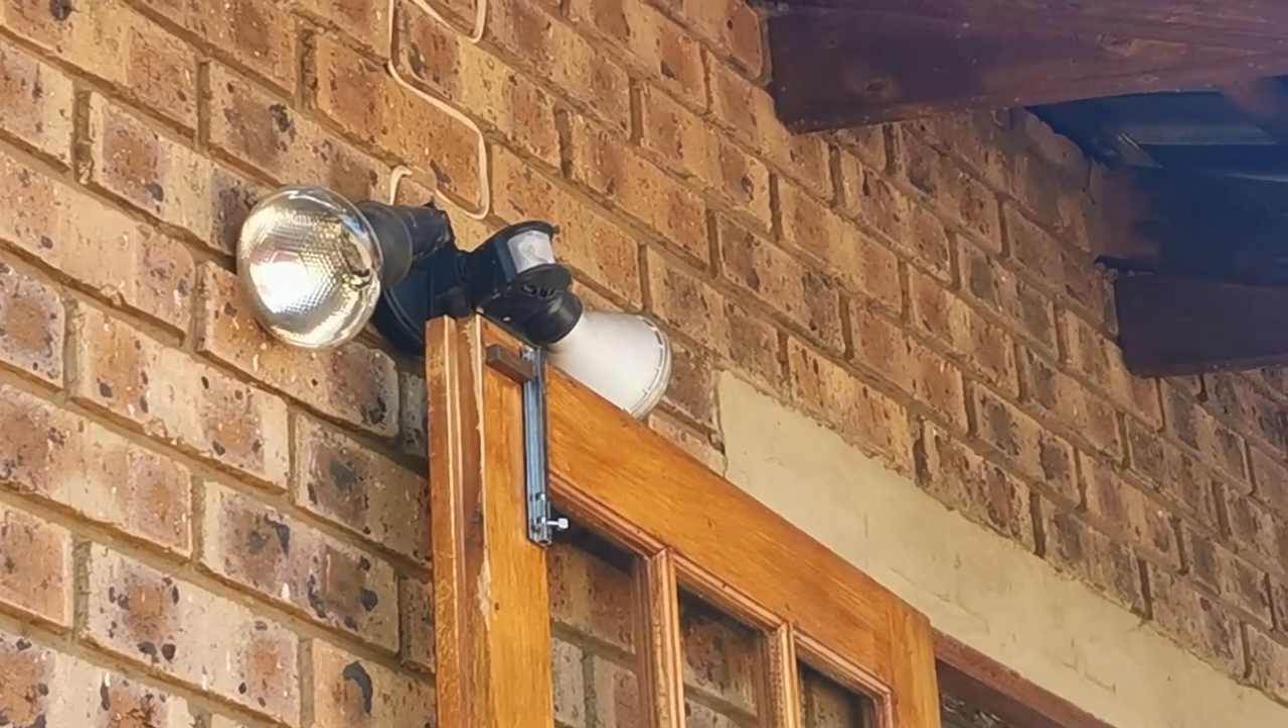The sensor at the top has been damaged due to the door the light is too low and every time you open the door it bumps the globe.